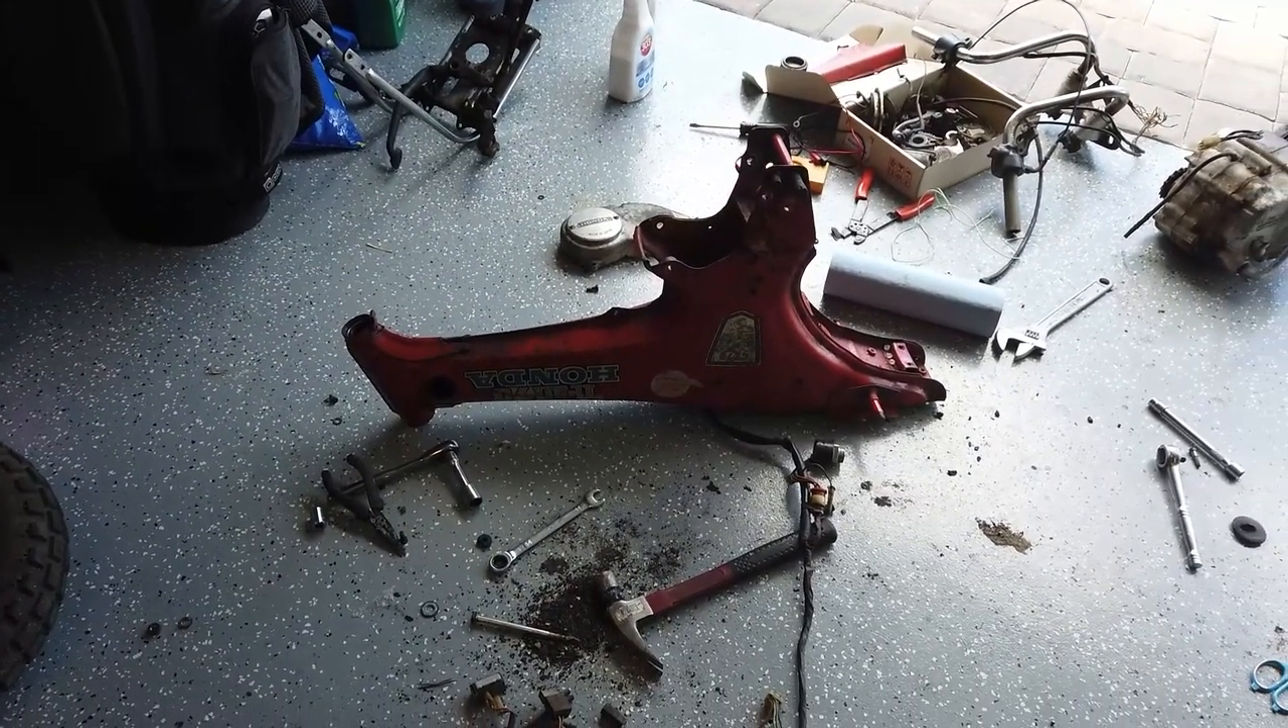Okay and that's it the frame is completely apart.